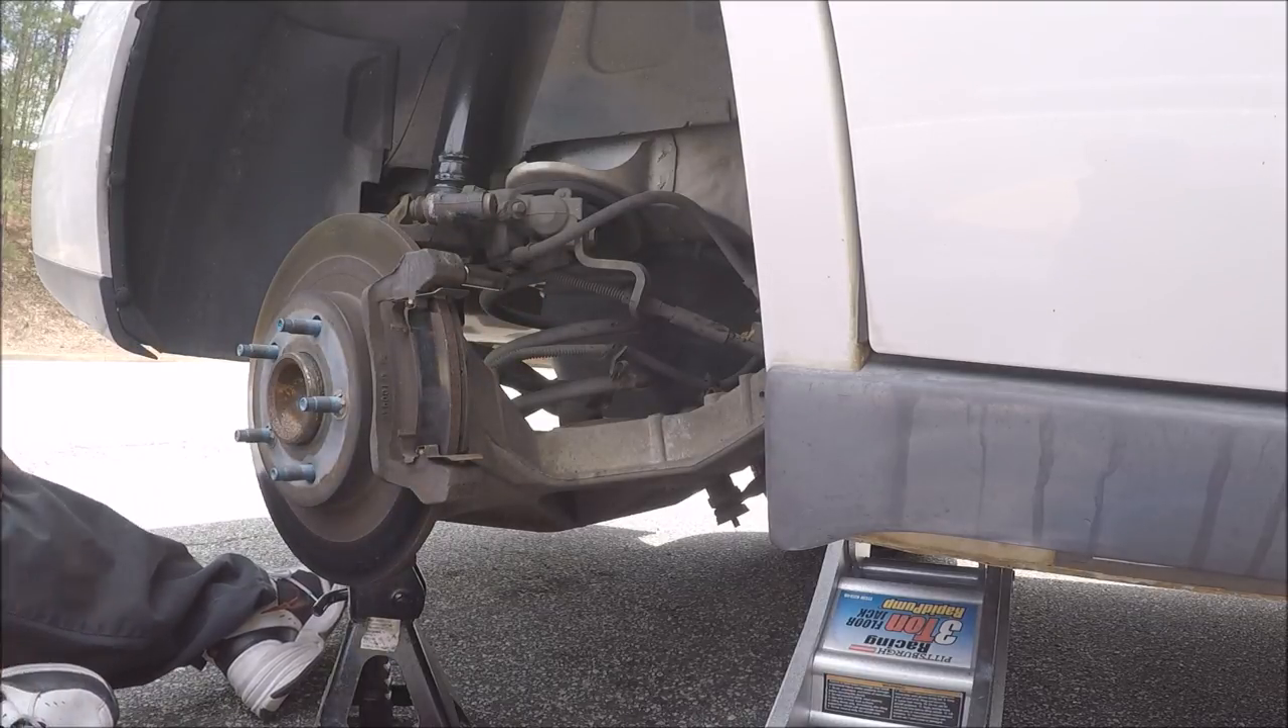But I can't put the pads on now. I got to take this damn caliper bracket off to get the rotors off.